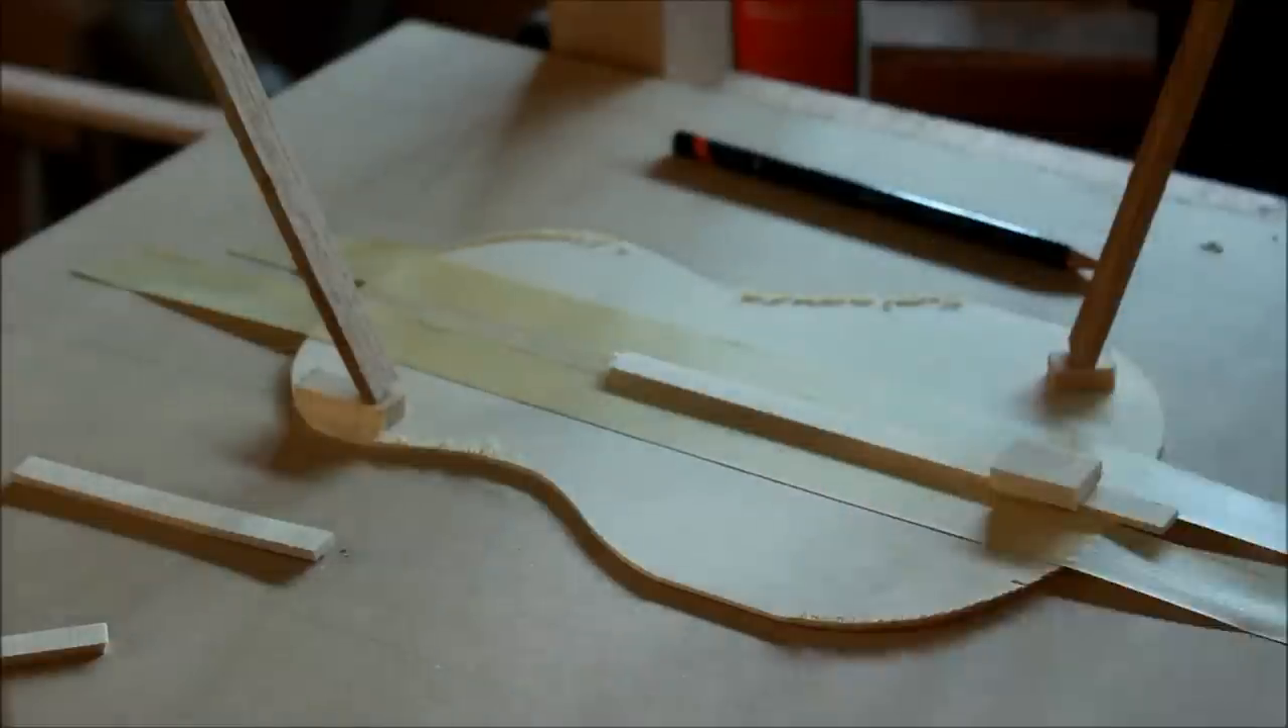So I have my backboard clamped down in my go bar press and further you'll see a wider shot where you can see all the wood strips holding all the parts down.